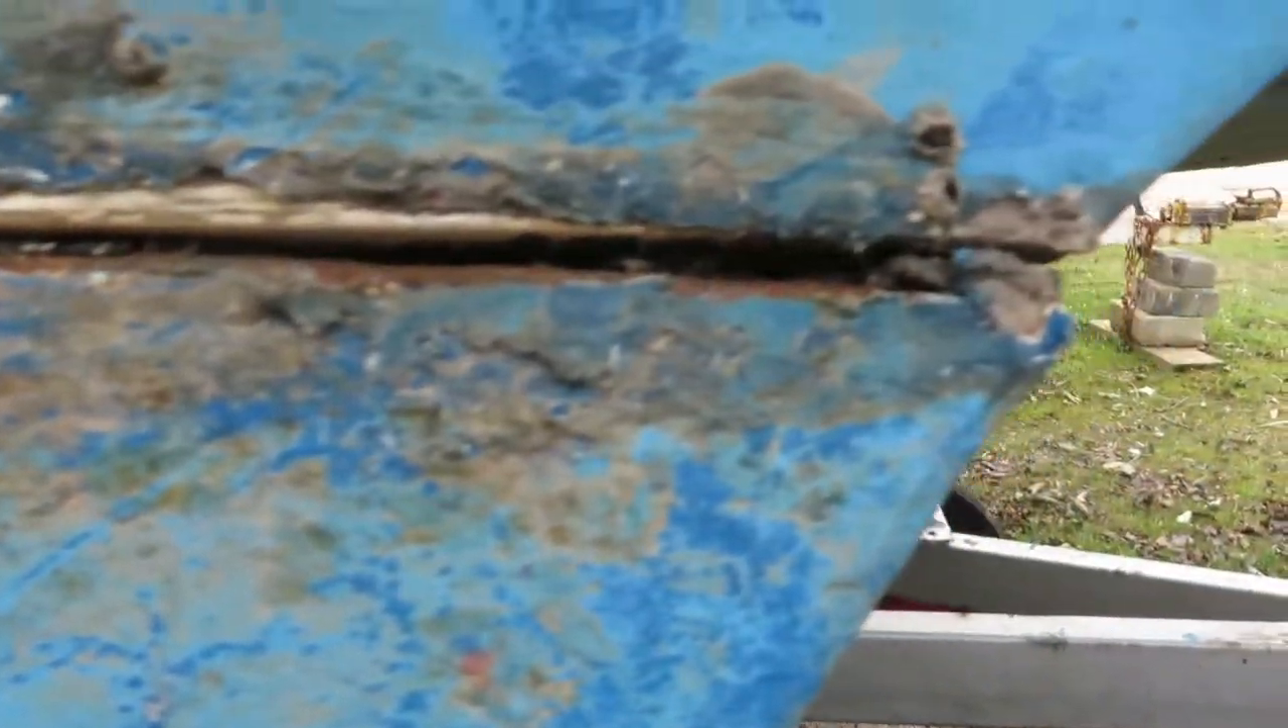And there's a fair old gap there between the keel and the hull itself.